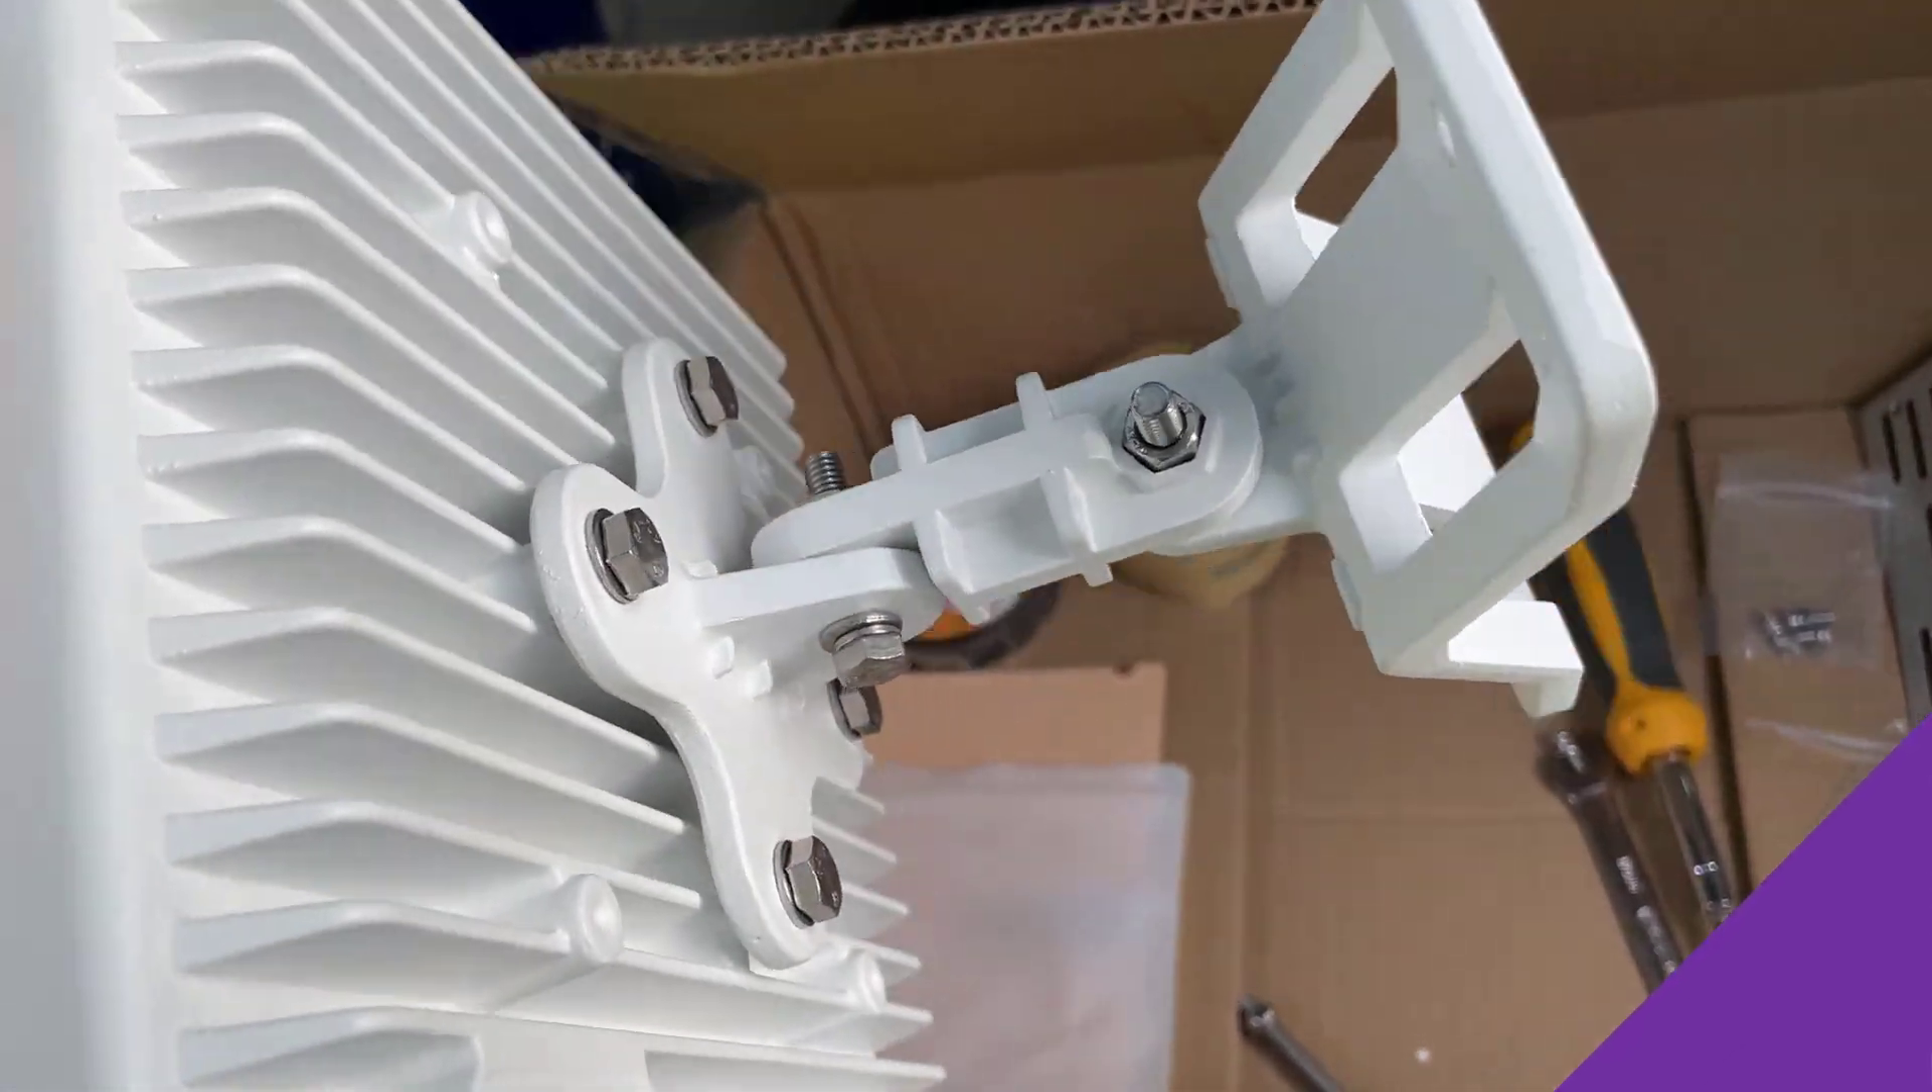I've pretty much put the brackets together.